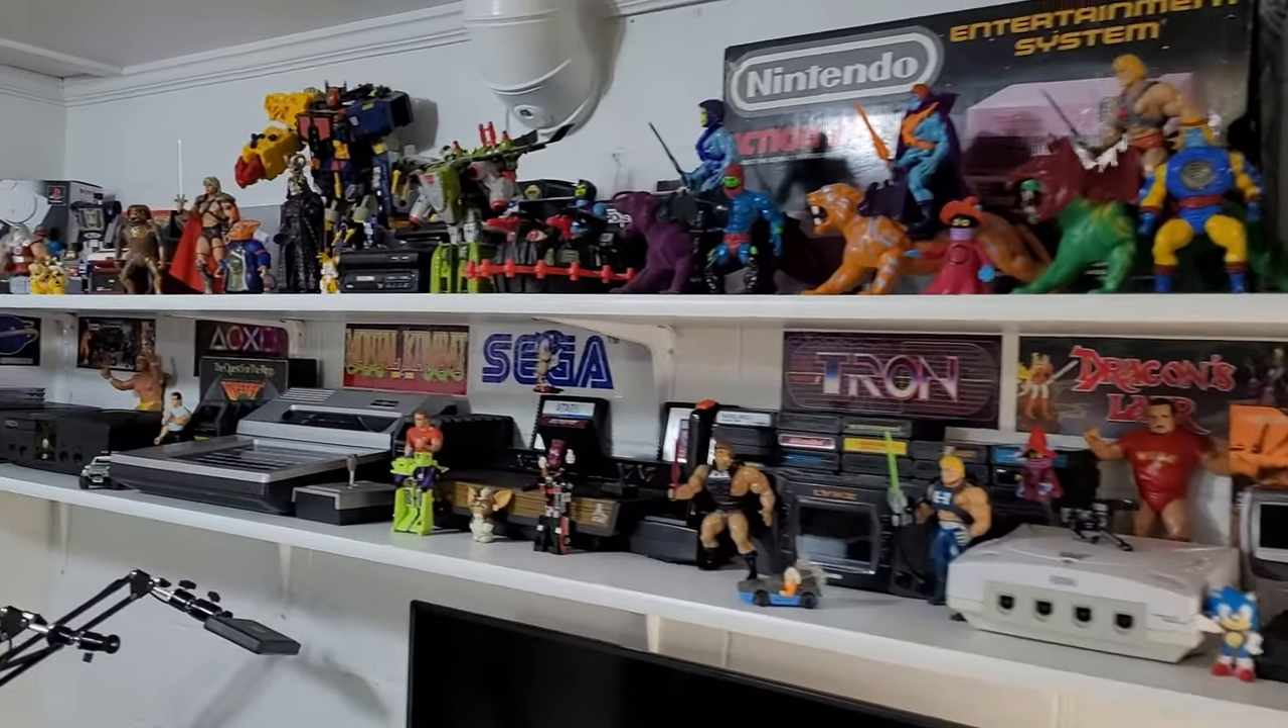So the installation of these shelves is now done.